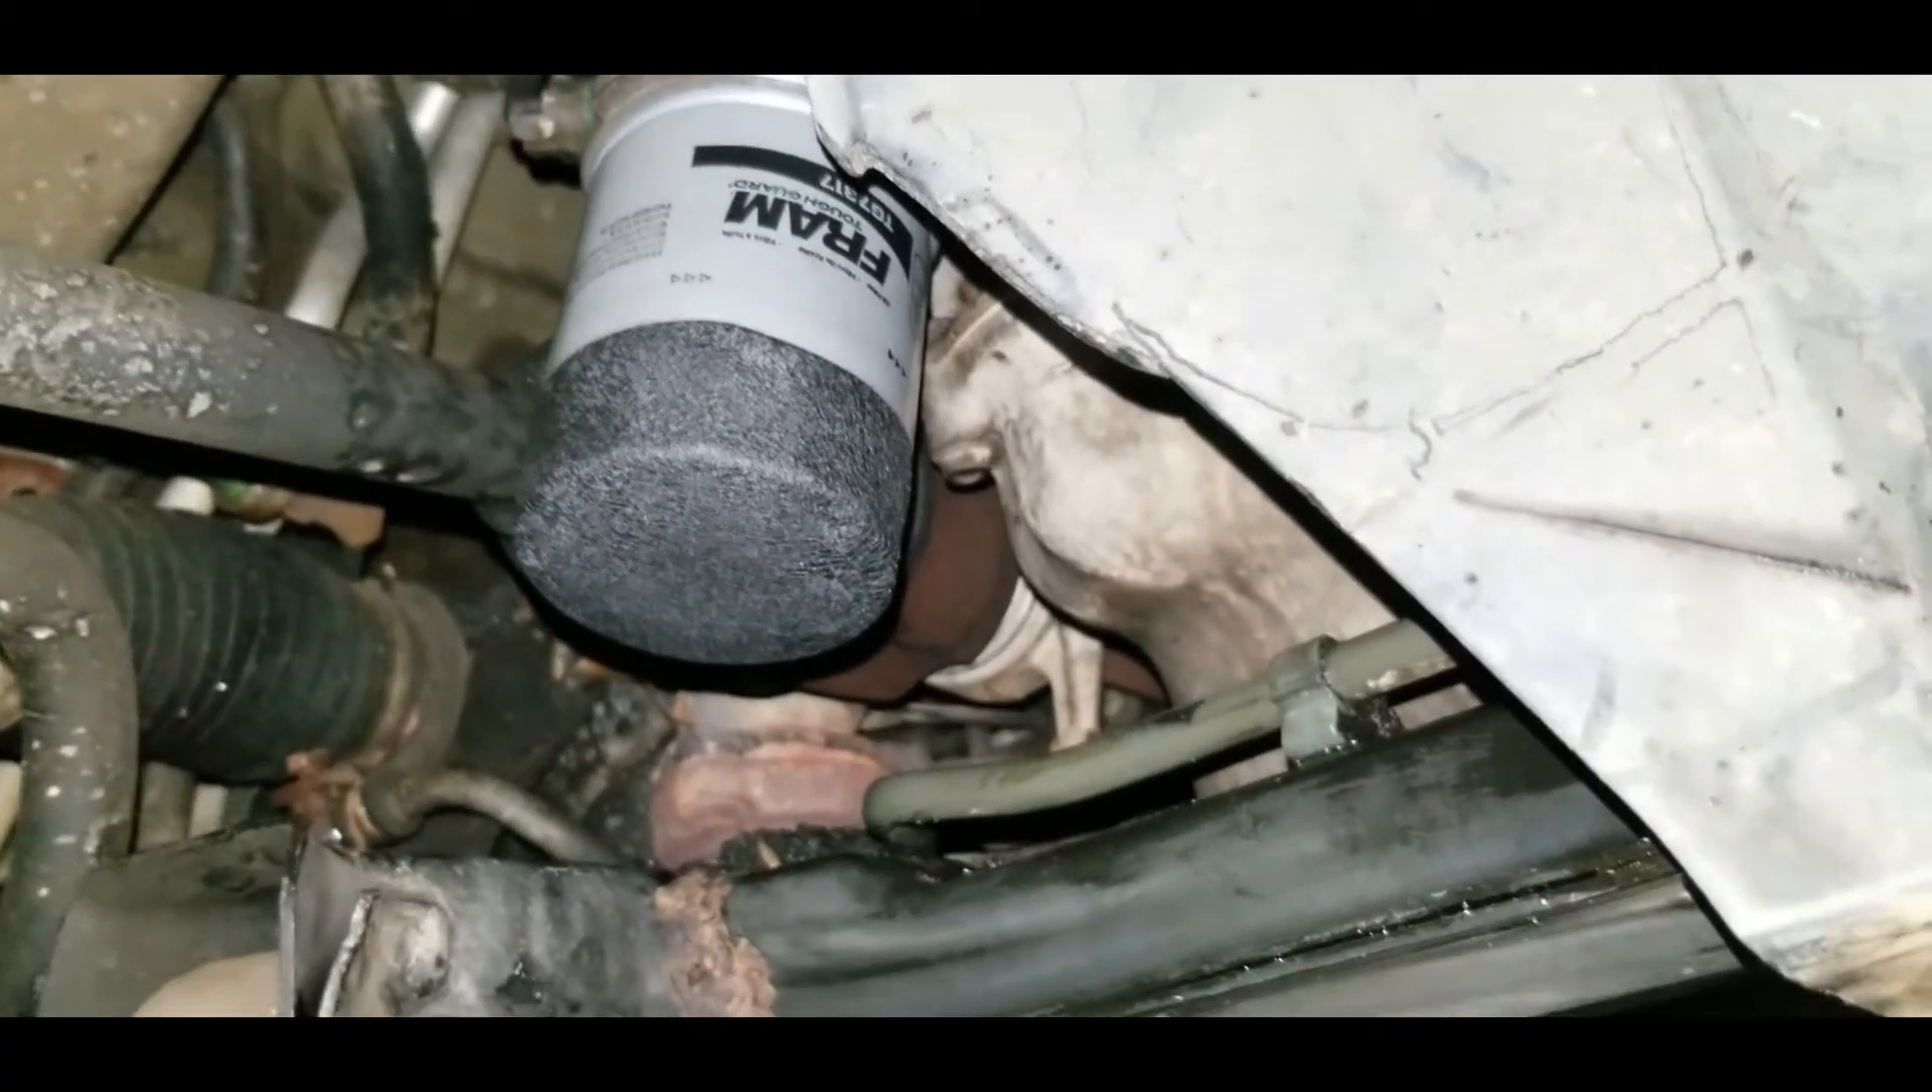The oil filter is back in place.